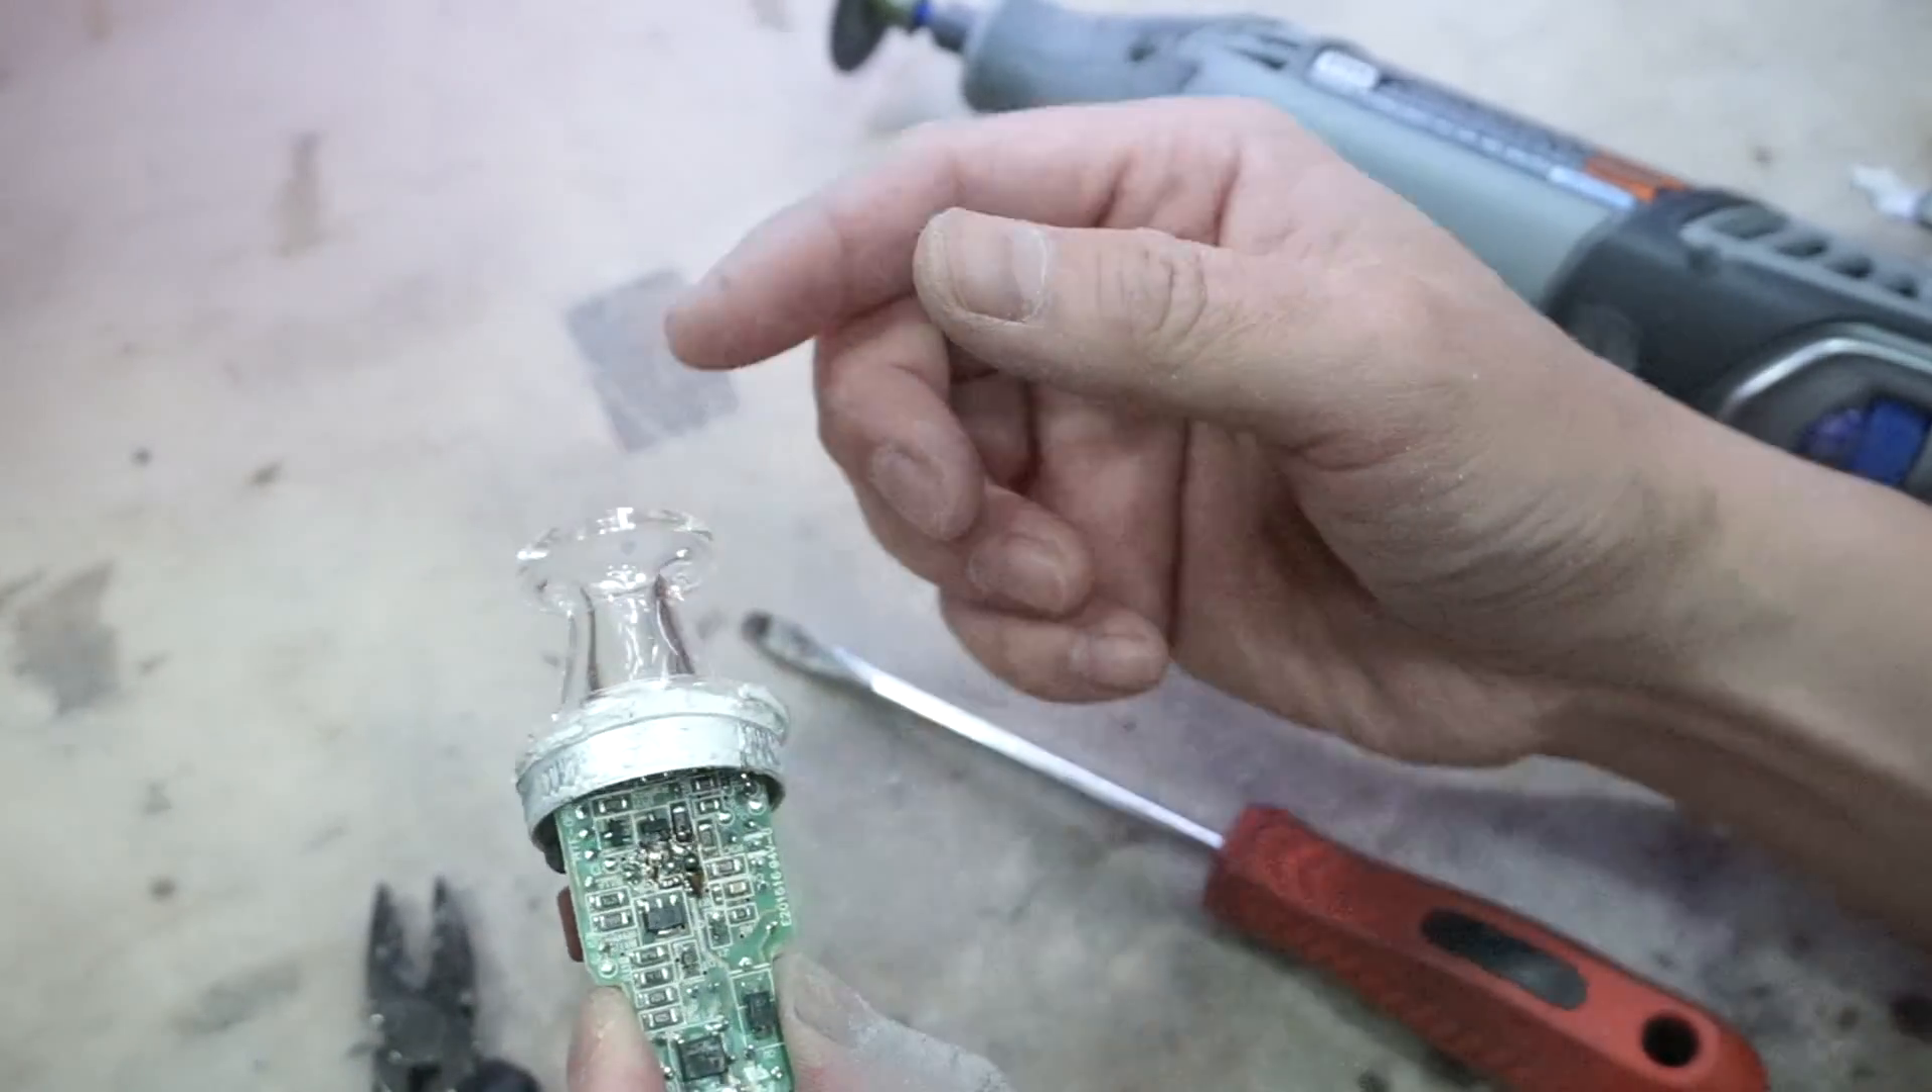And I think we can now, so now we can see the board is exposed.